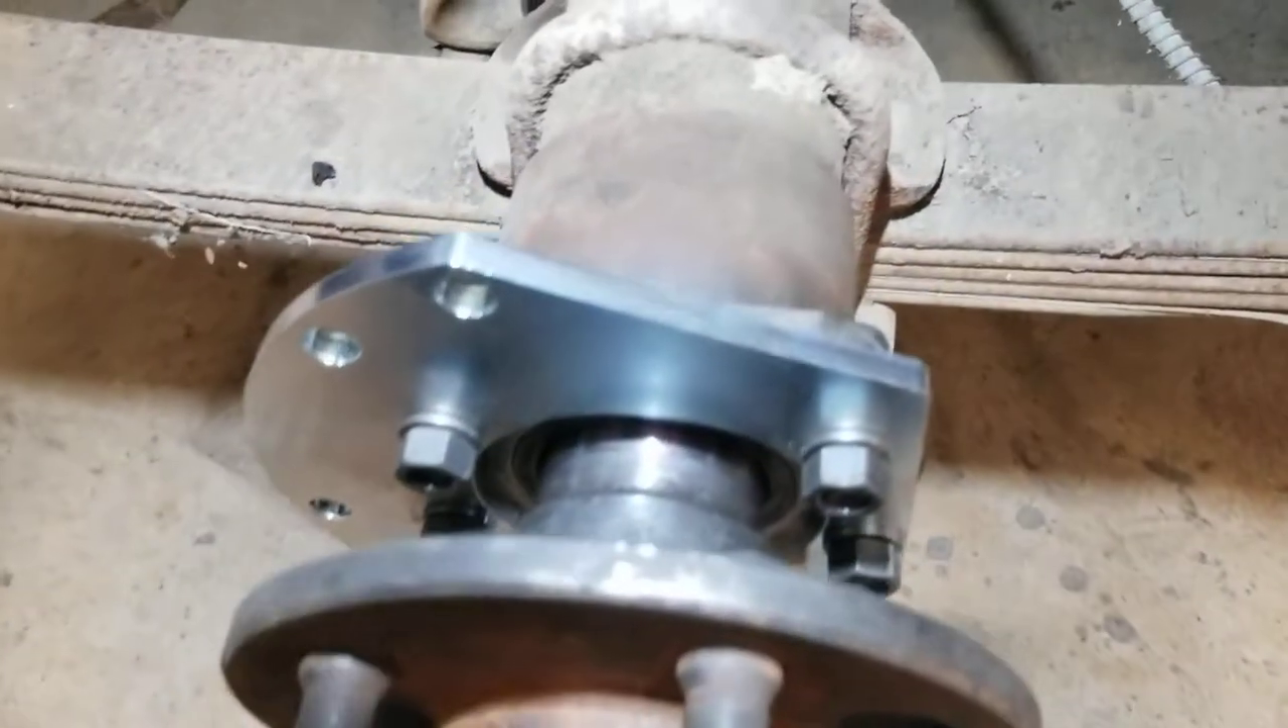Okay, our bracket's on there. See up here. Got all our bolts tightened up.